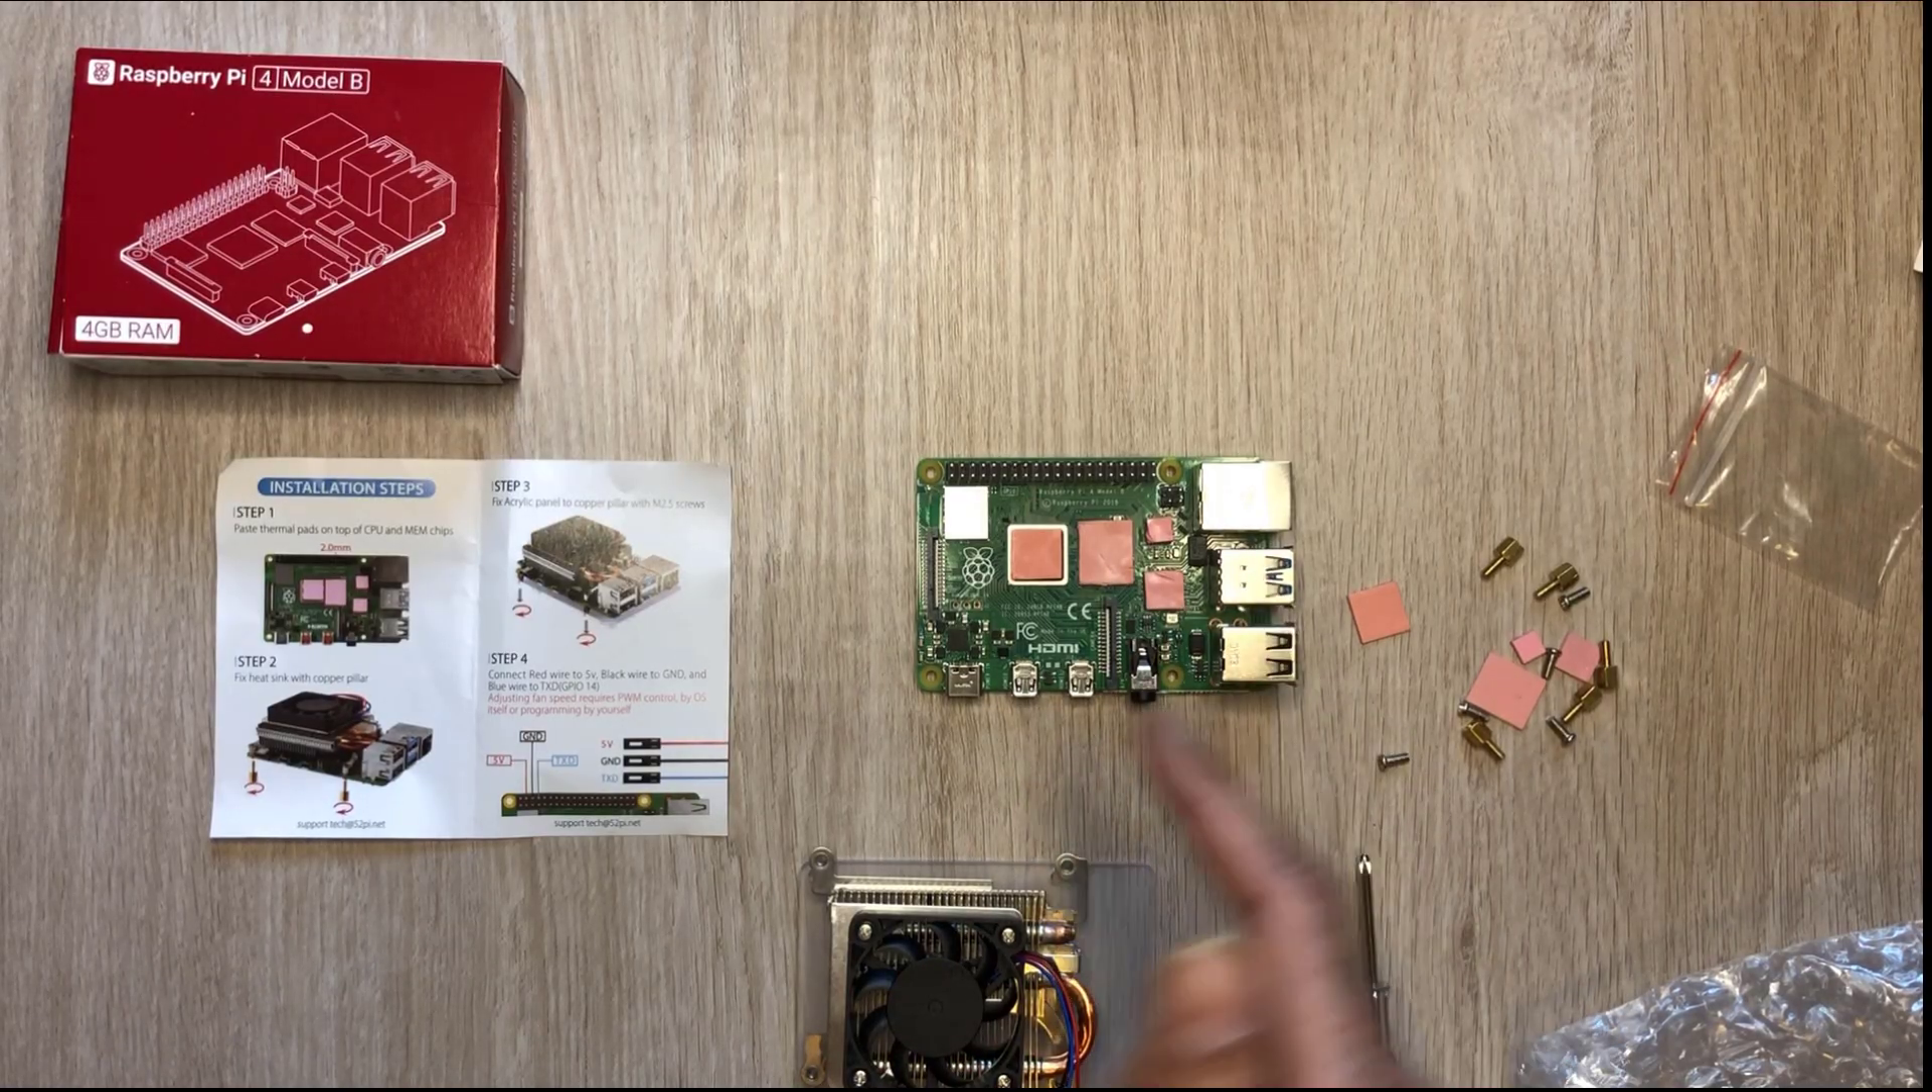So step one is done we've got the thermal pads on the cpu and the memory chips.